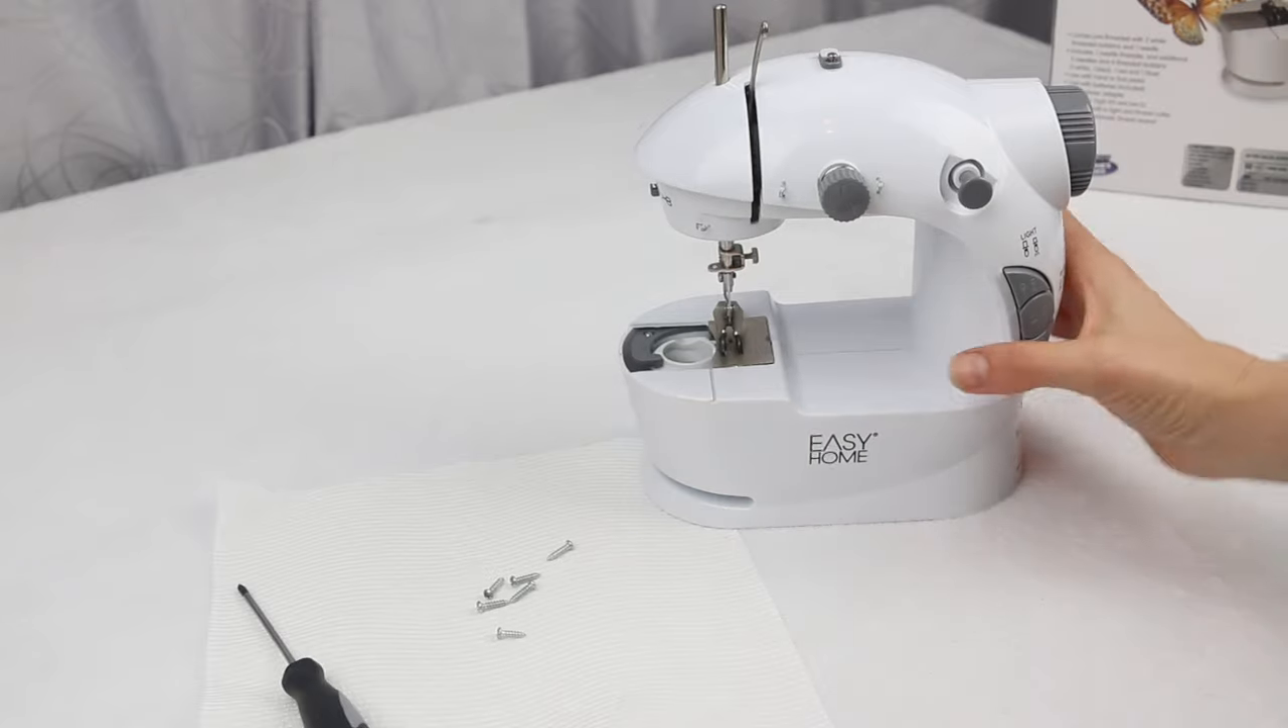Okay so I've removed the six screws.